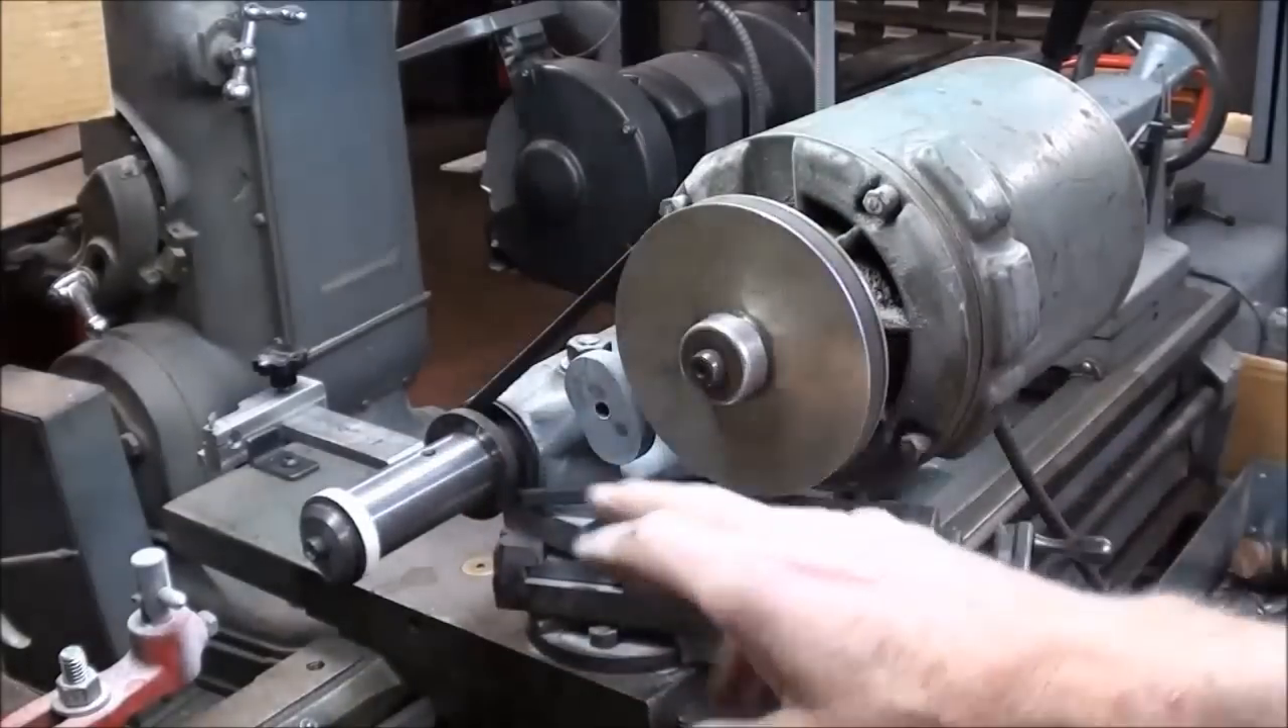There appears, according to the picture, there should be a guard mounted on the belt here, and that's apparently long gone.